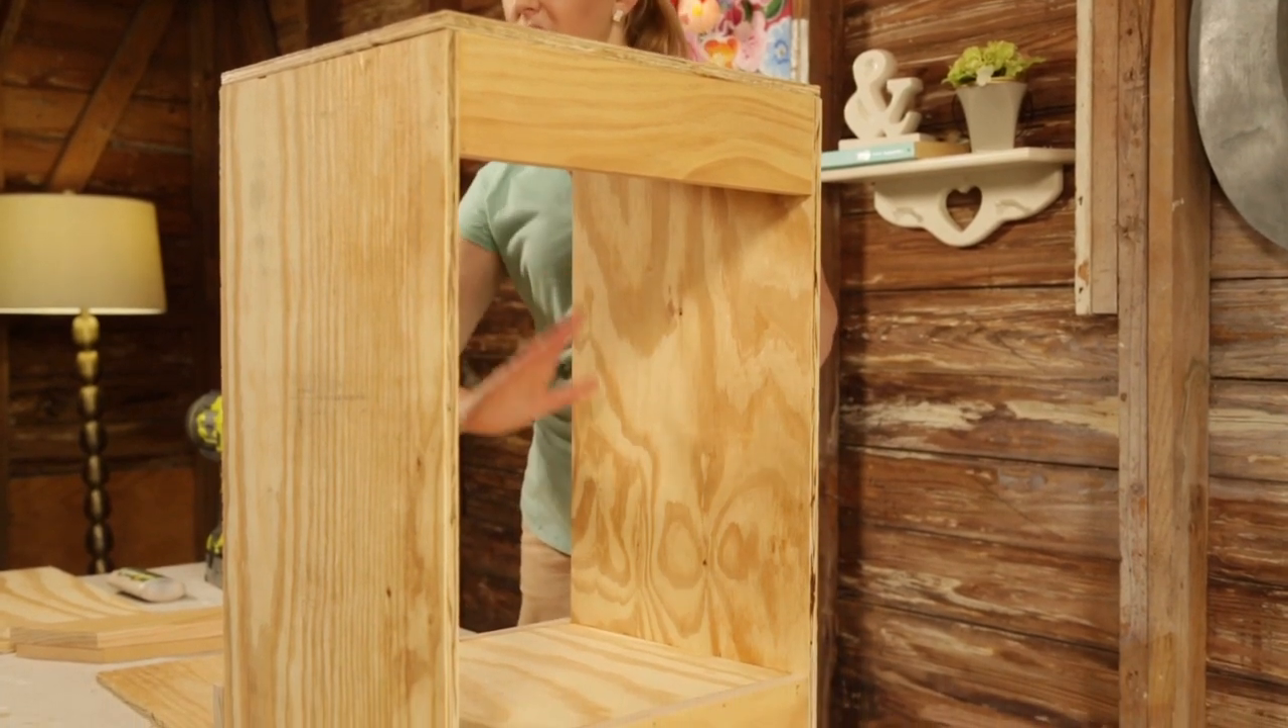My base cabinet is pretty much assembled now, so I'm ready to work on the tilt out for the trash can.